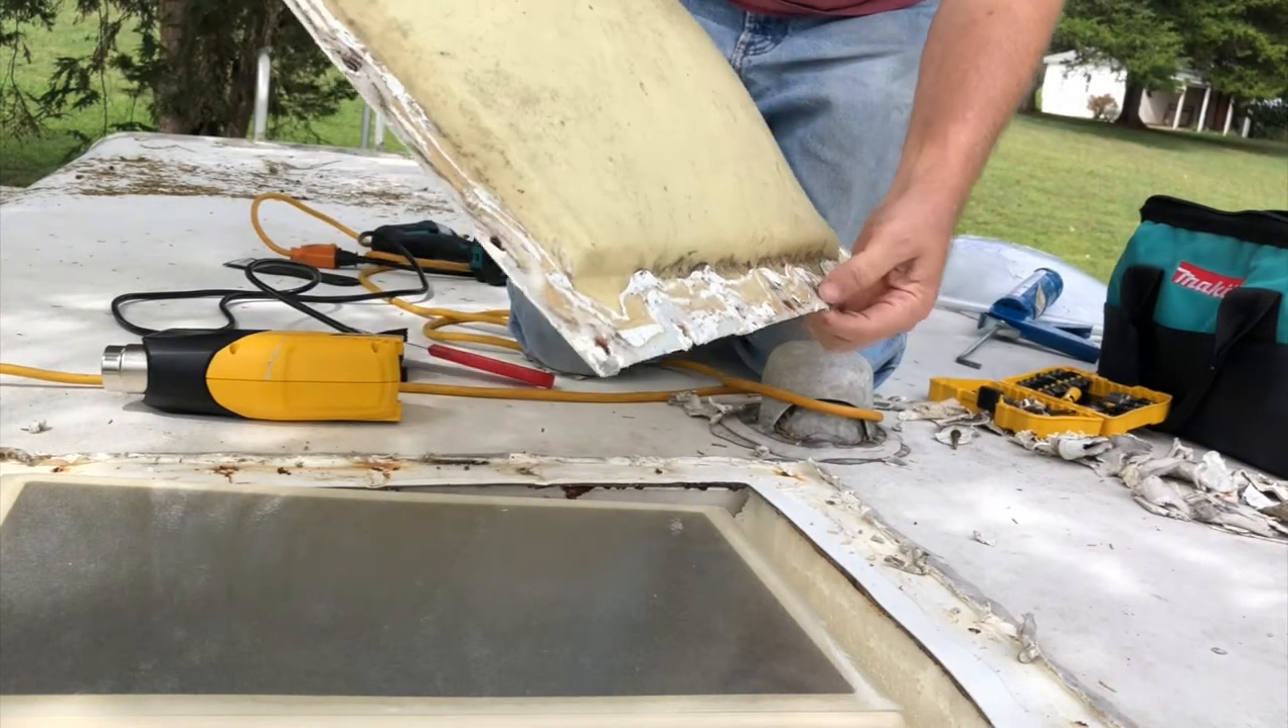Well, I got the old skylight pried up. Still have to clean off all of the rest of the sealant still here on the roof.